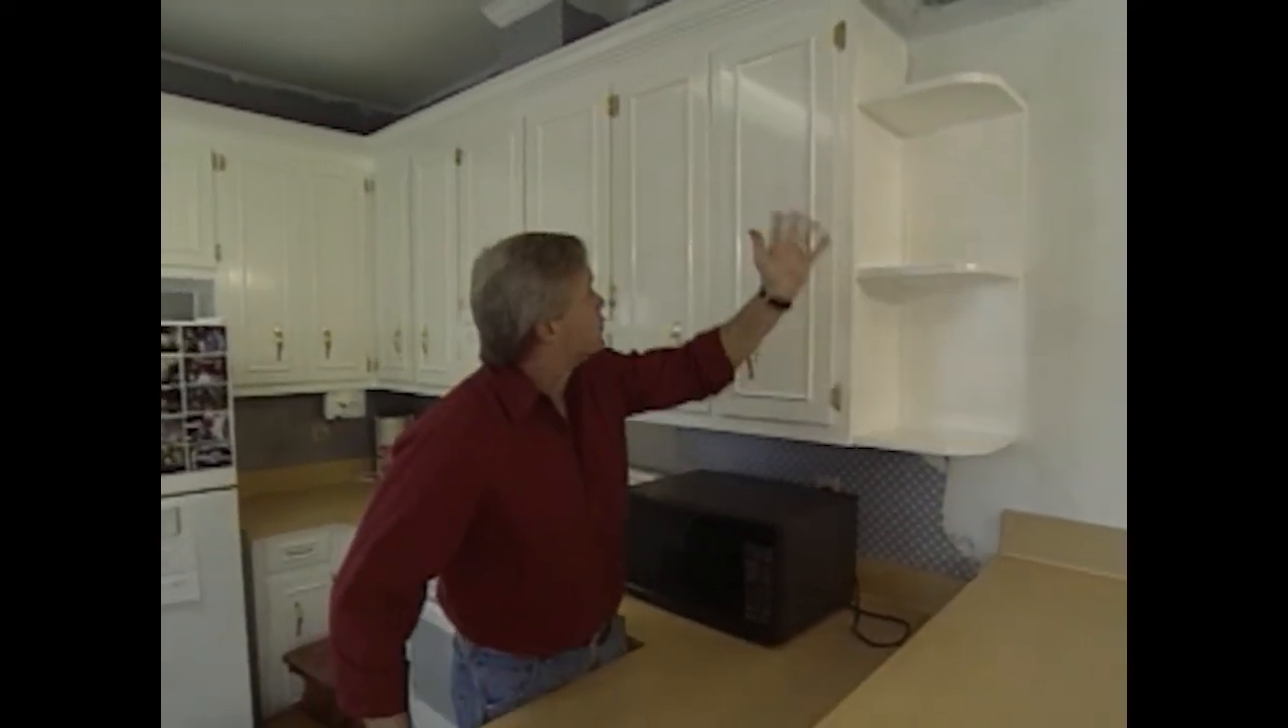Another thing we did along the way here is we added three shelves with a rounded corner here right on this end where we had the raw end of the cabinet.